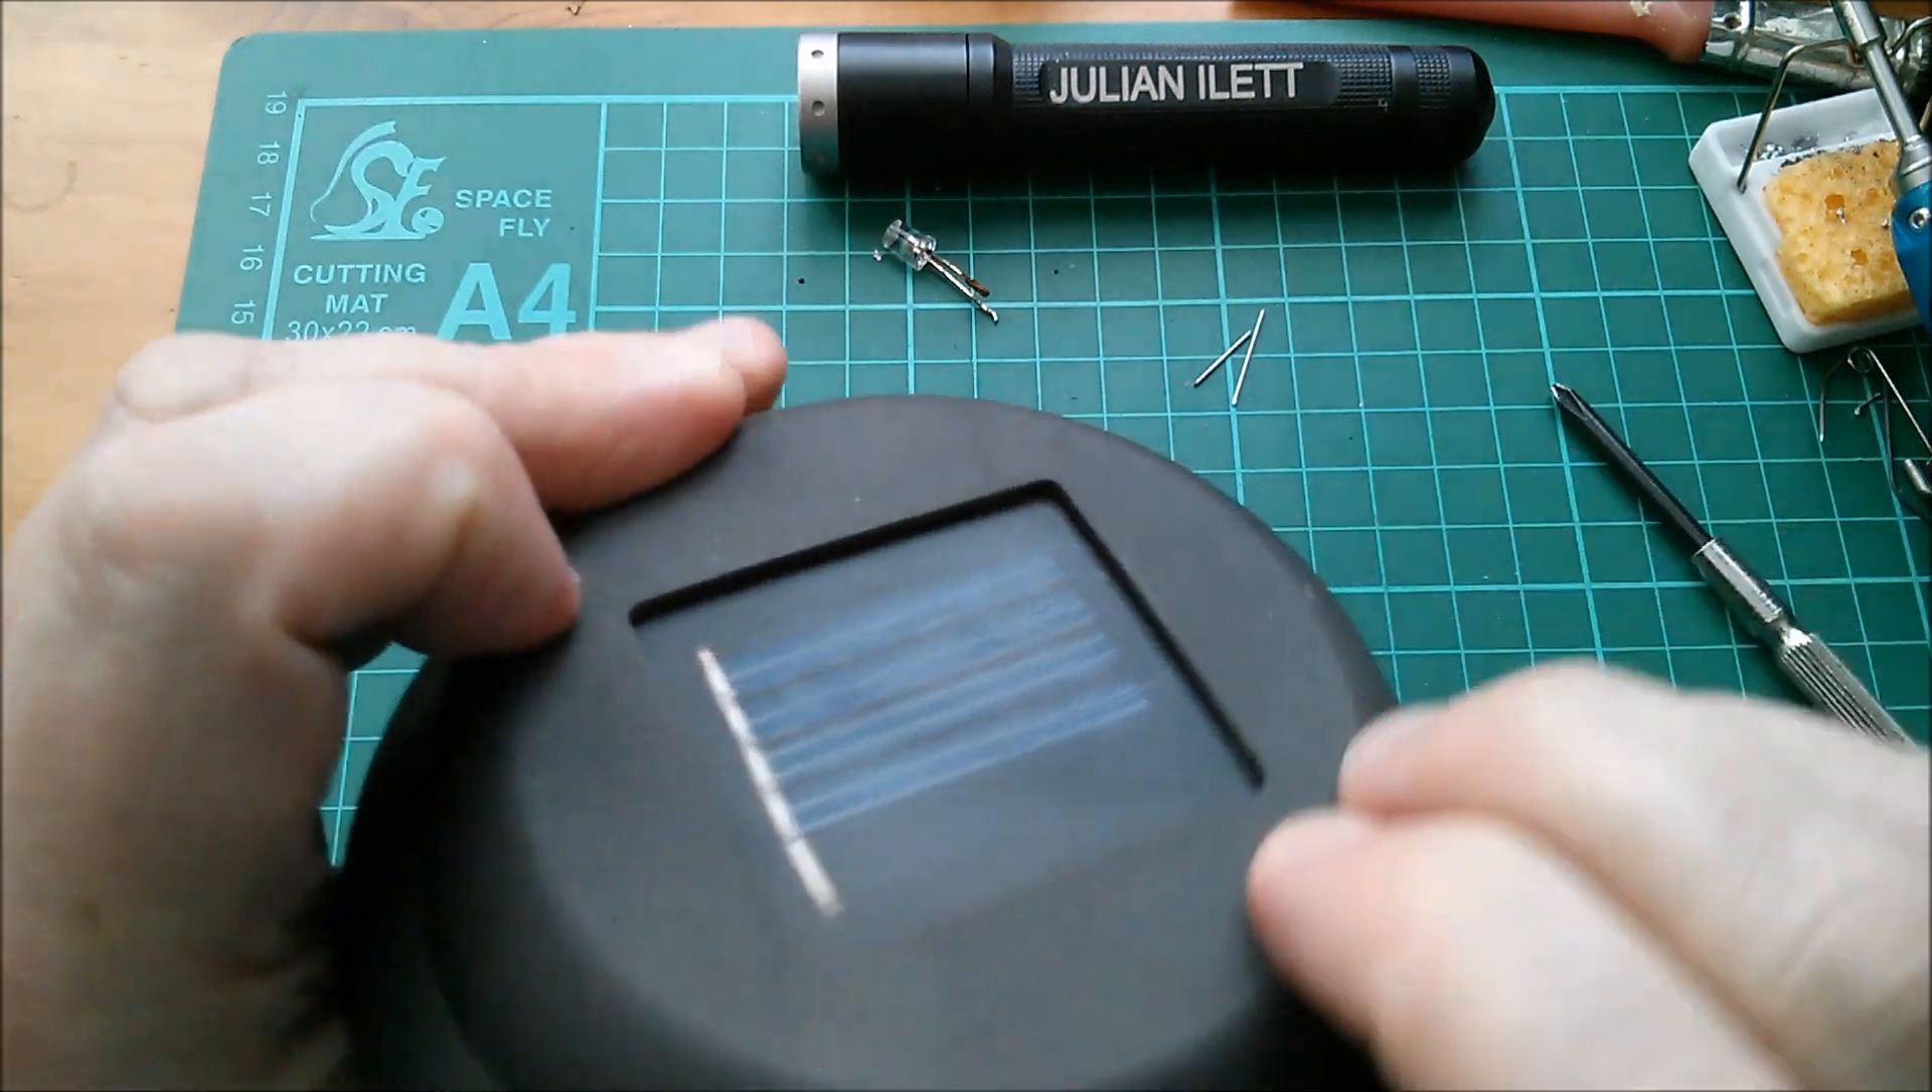I've managed to get the solar panel back in its little uh position there so yeah that looks good.